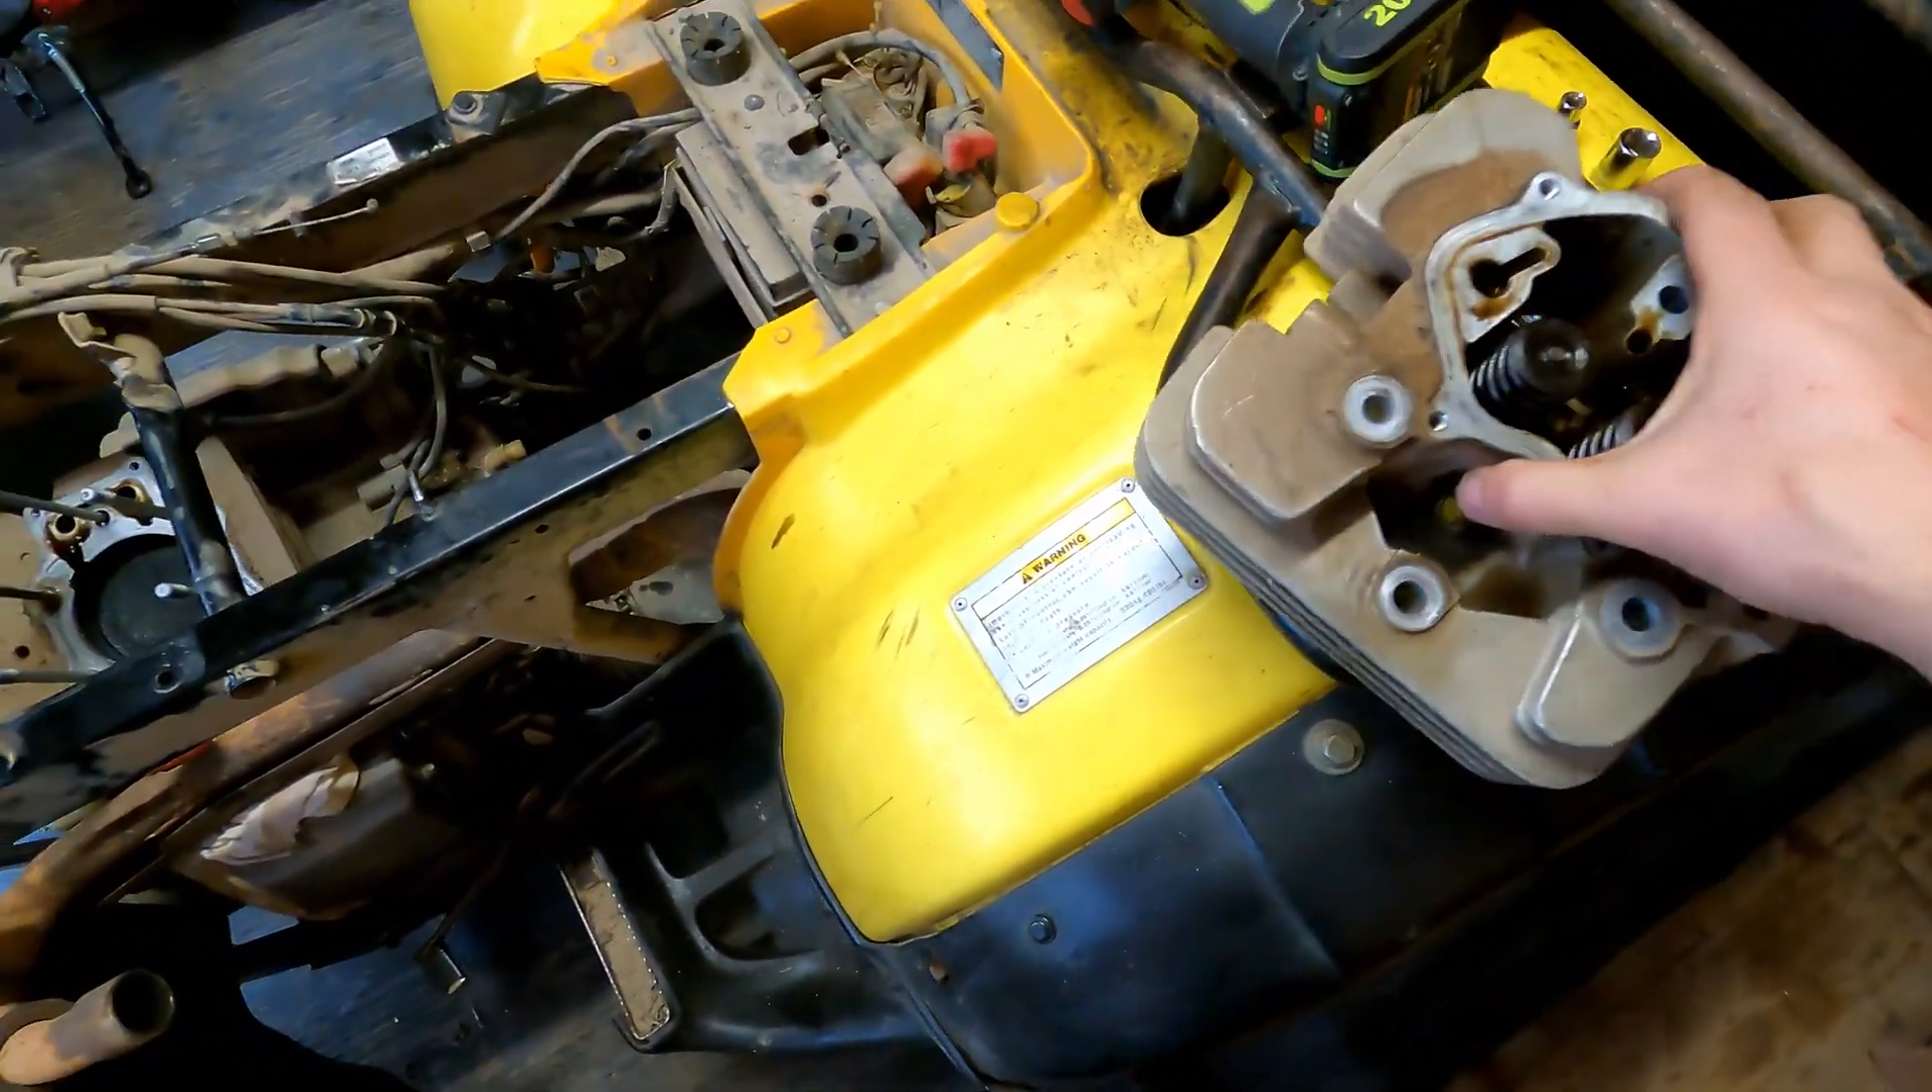All right, I got that top head off.